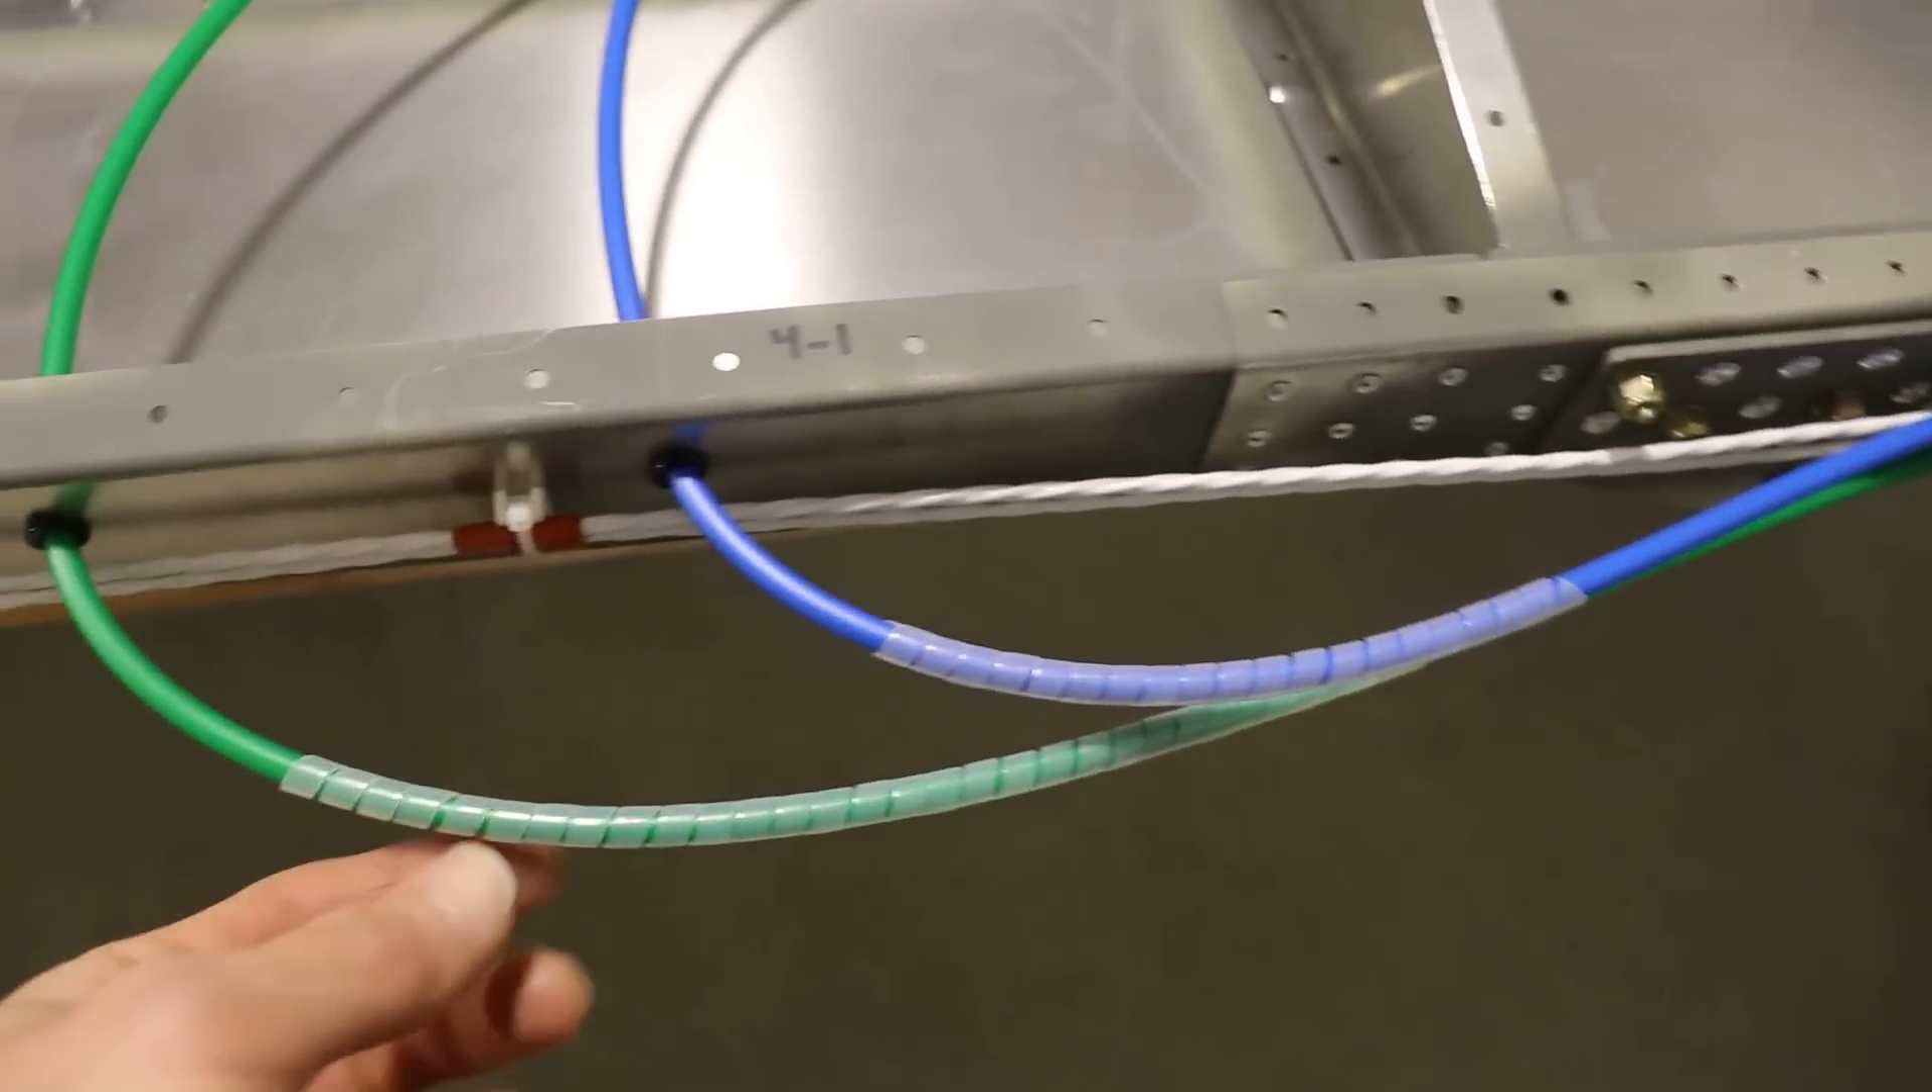Everything is secured to the spar and I put this plastic spiral wrap on the tubes just because you know these two could vibrate or something and sort of rub on the trailing edge skin.